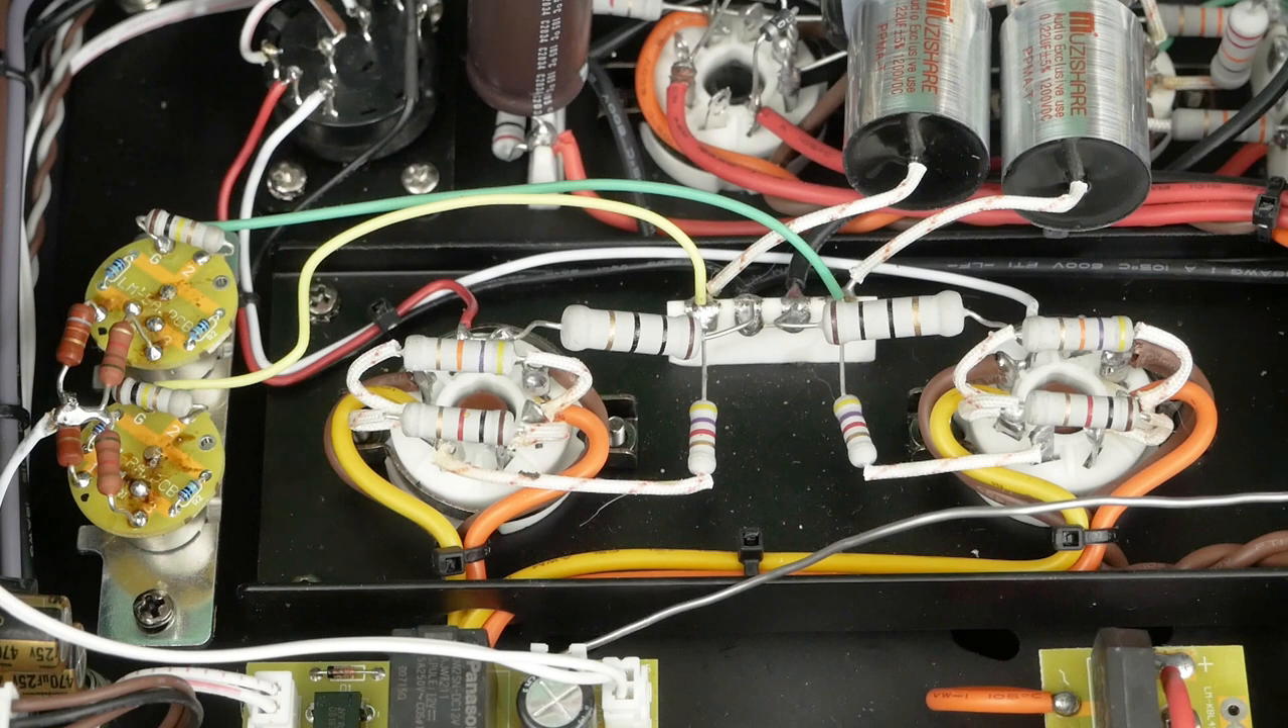There's our yellow wire and our green wire so we got everything hooked up.